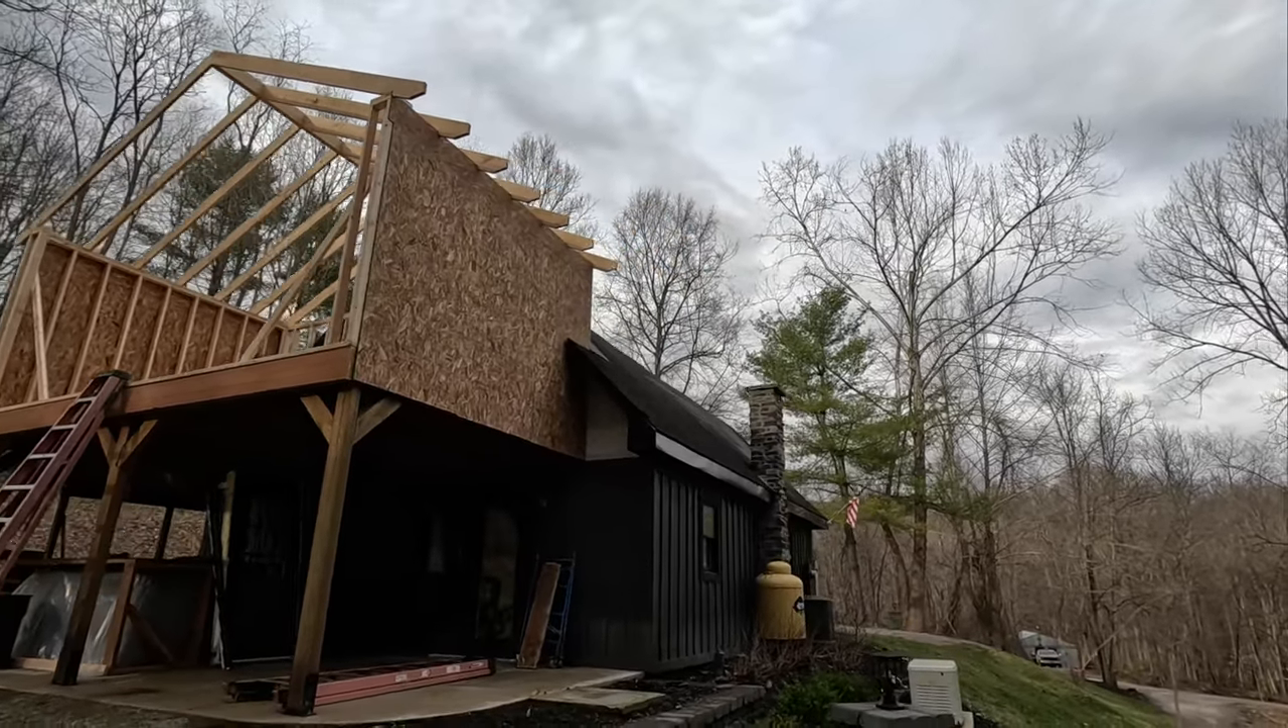All we've got is an open roof system we don't have the walls finished we don't have osb on the roof.